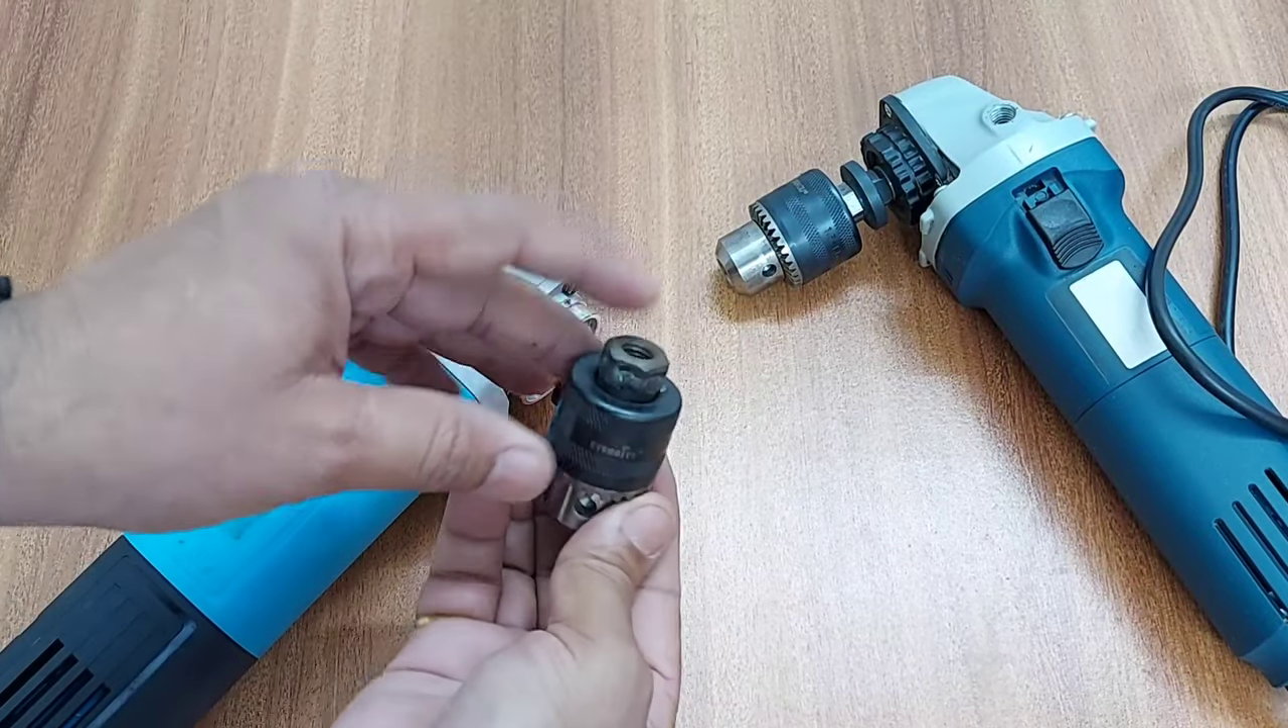मैंने चक में उपर ये nut लगा लिया है।